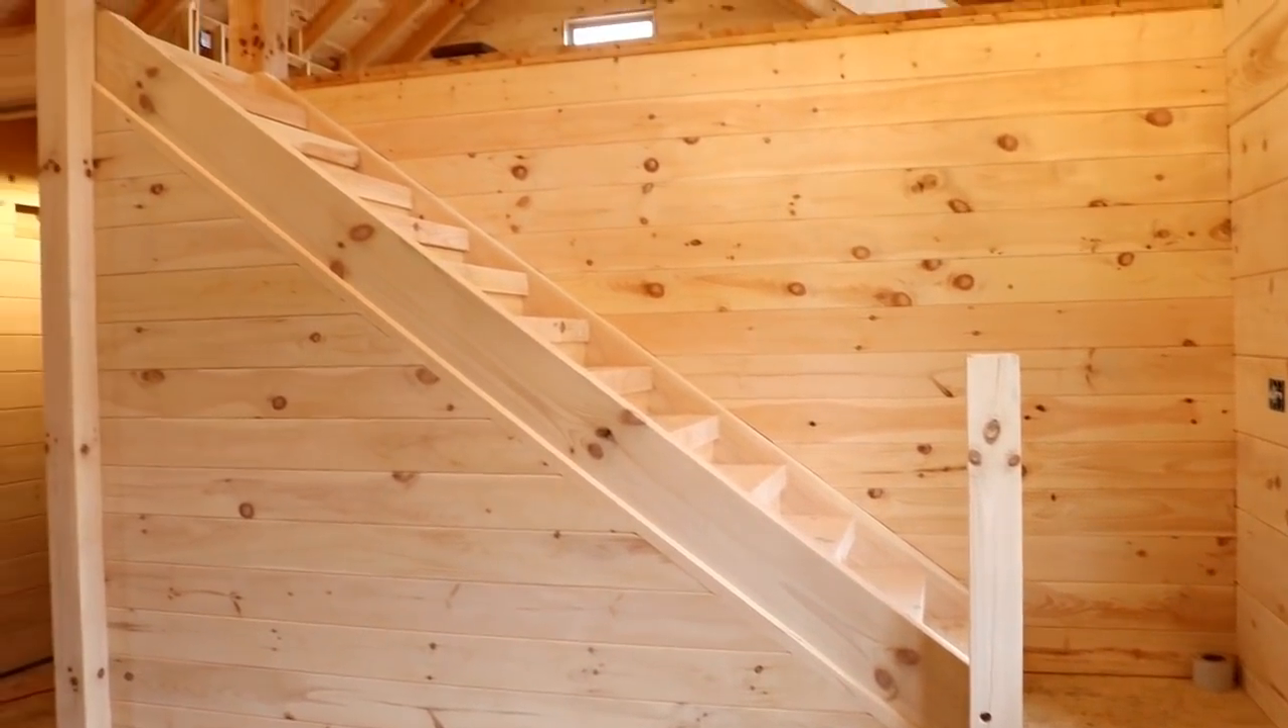We don't have any handrail on the staircase yet.